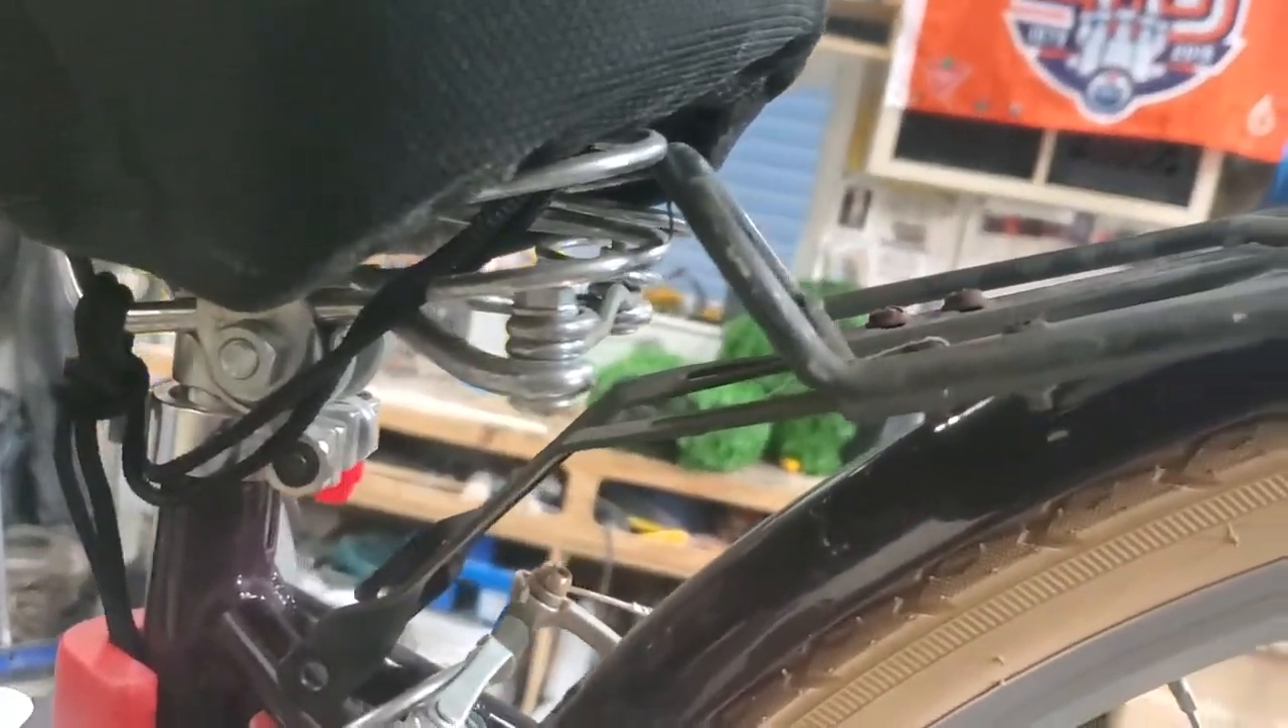The rack on Amber's bike here and you can see how it doesn't quite work because this piece right here is rubbing into the springs of the seat.